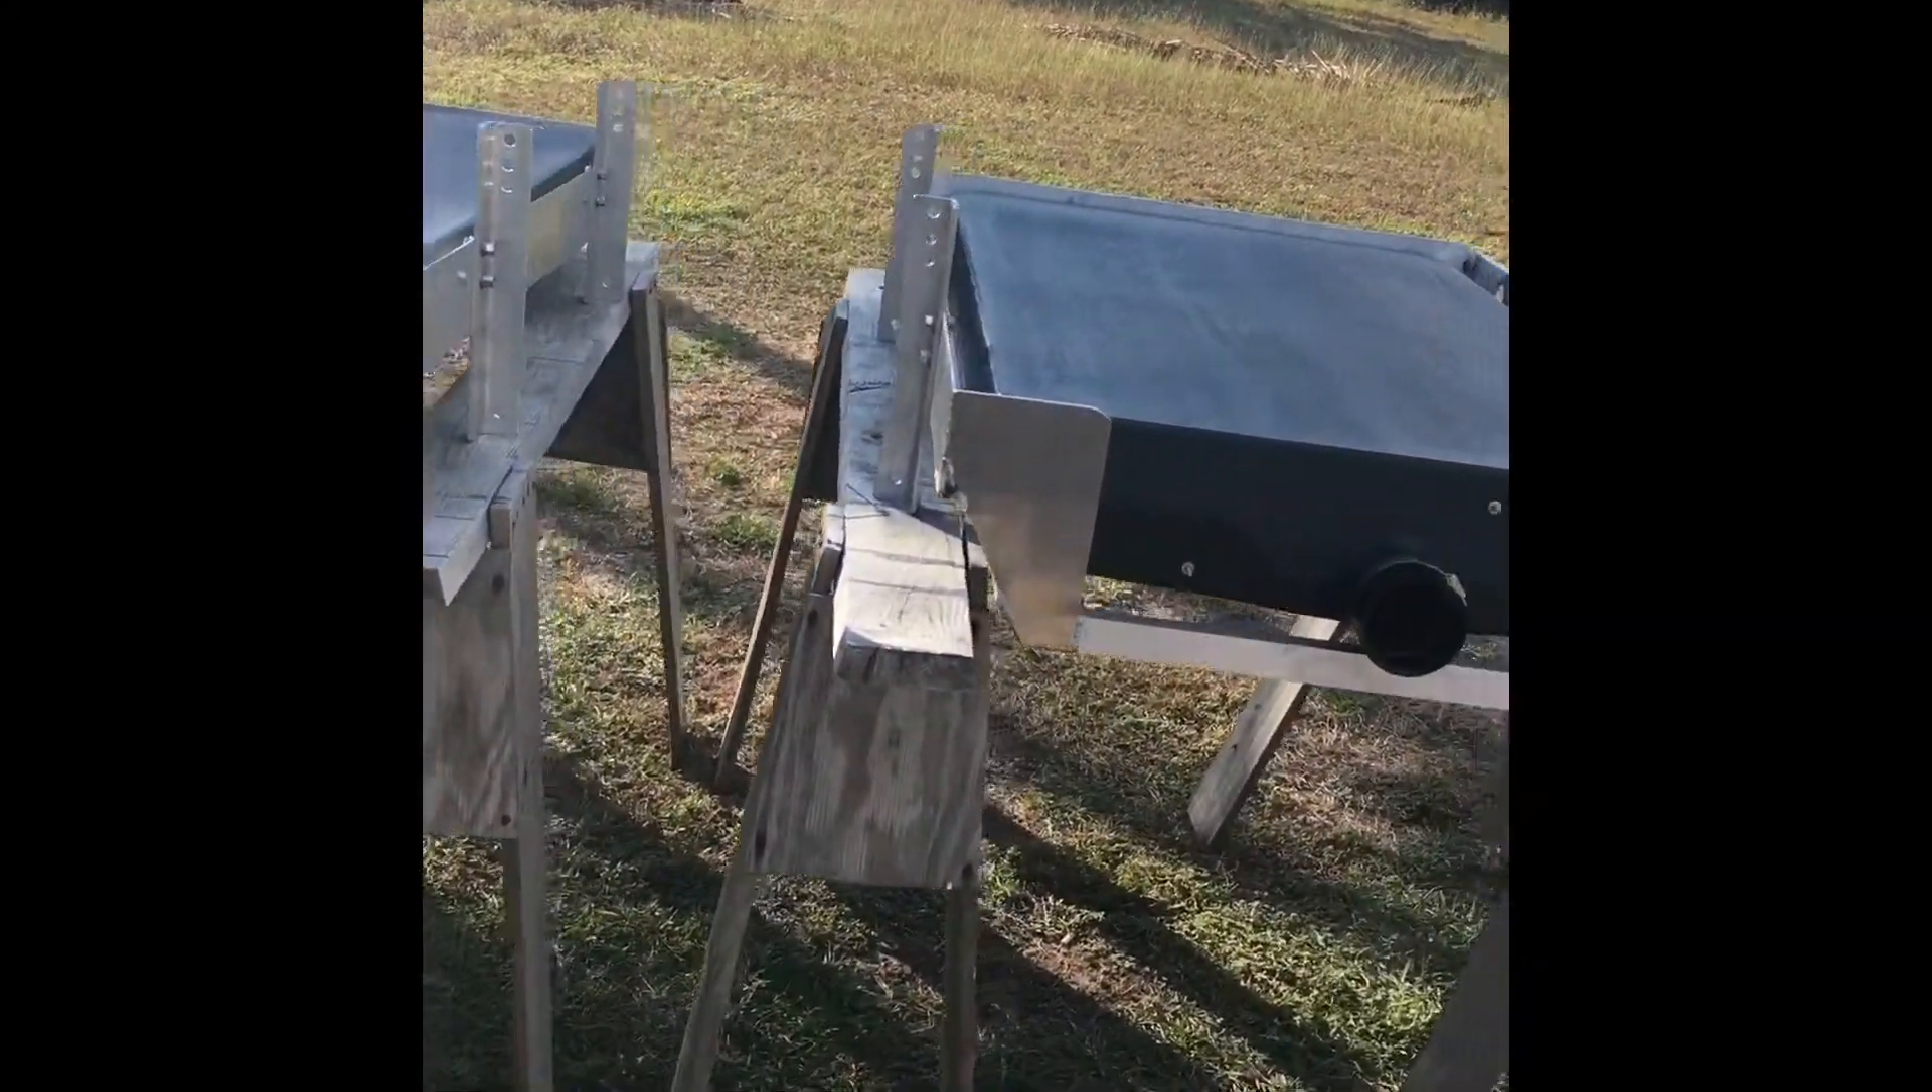Okay, there's my black water tanks, sitting in their cradles.